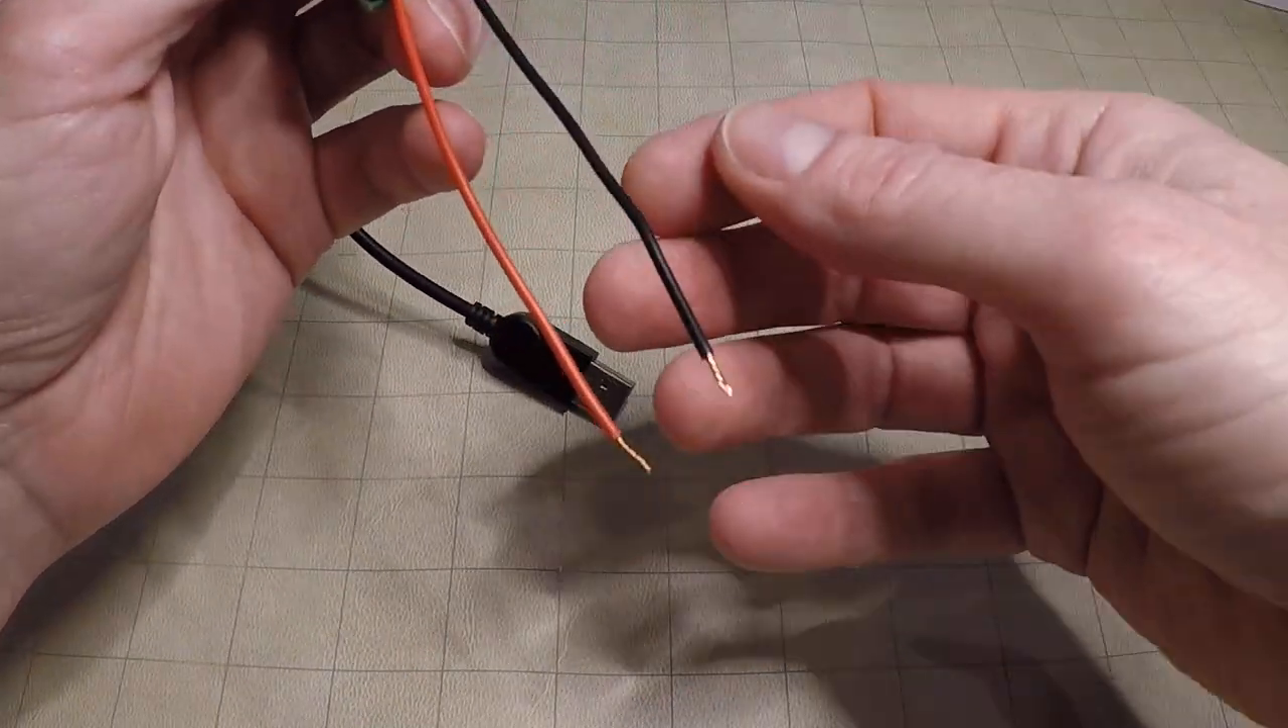Now we've properly broken out the two wires inside of this cable that we care about.